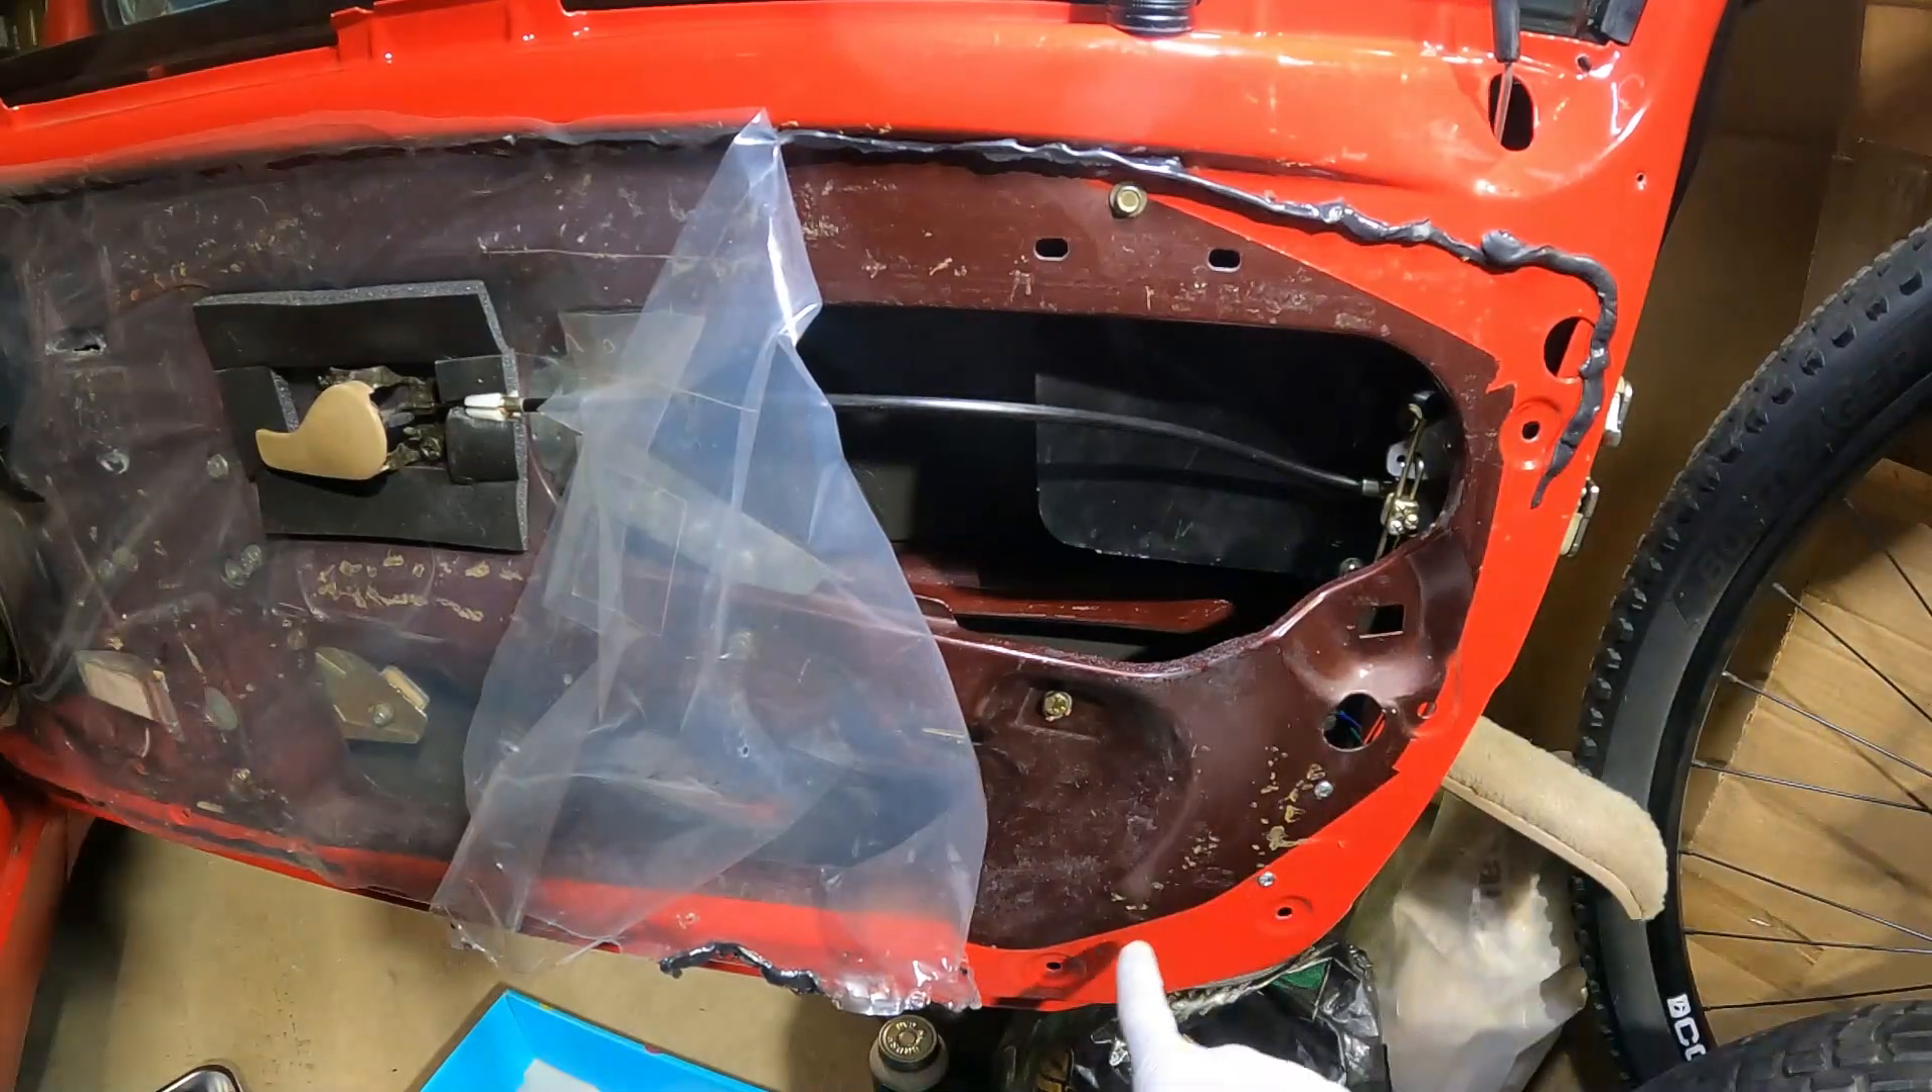Now I just have to get the rest of this butyl put back on here and get the plastic in place.